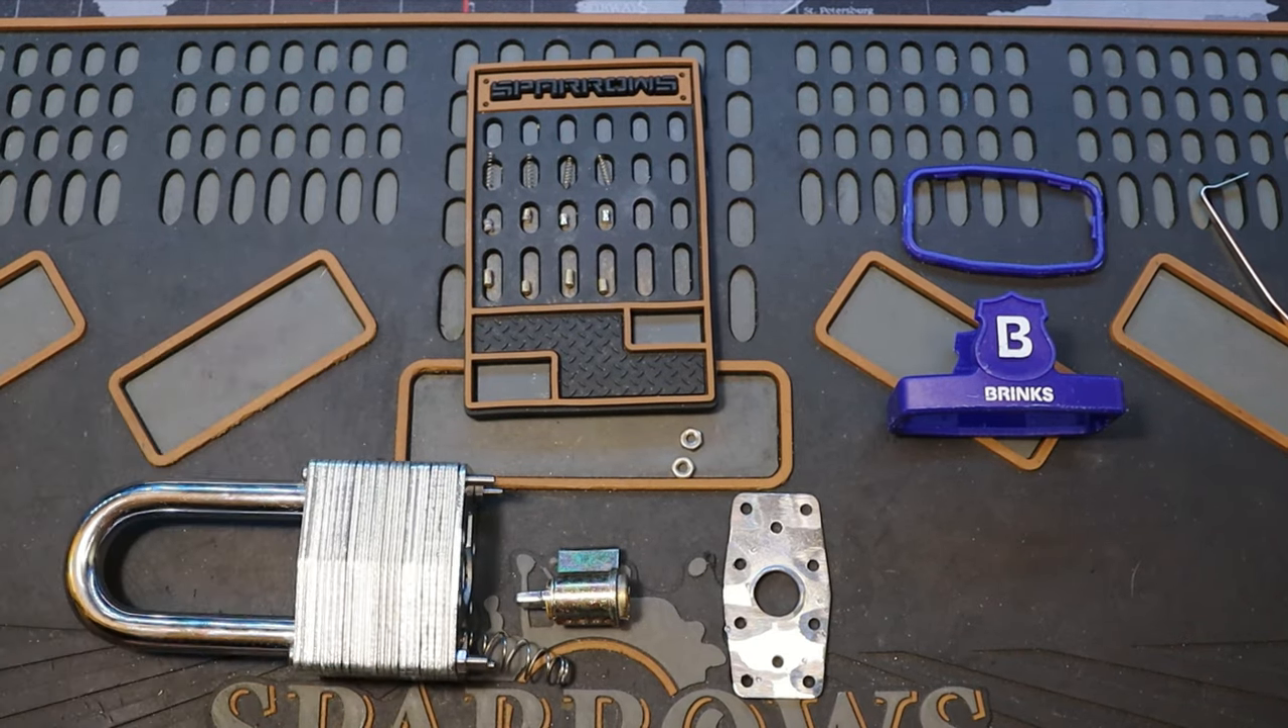I took the lock completely apart.